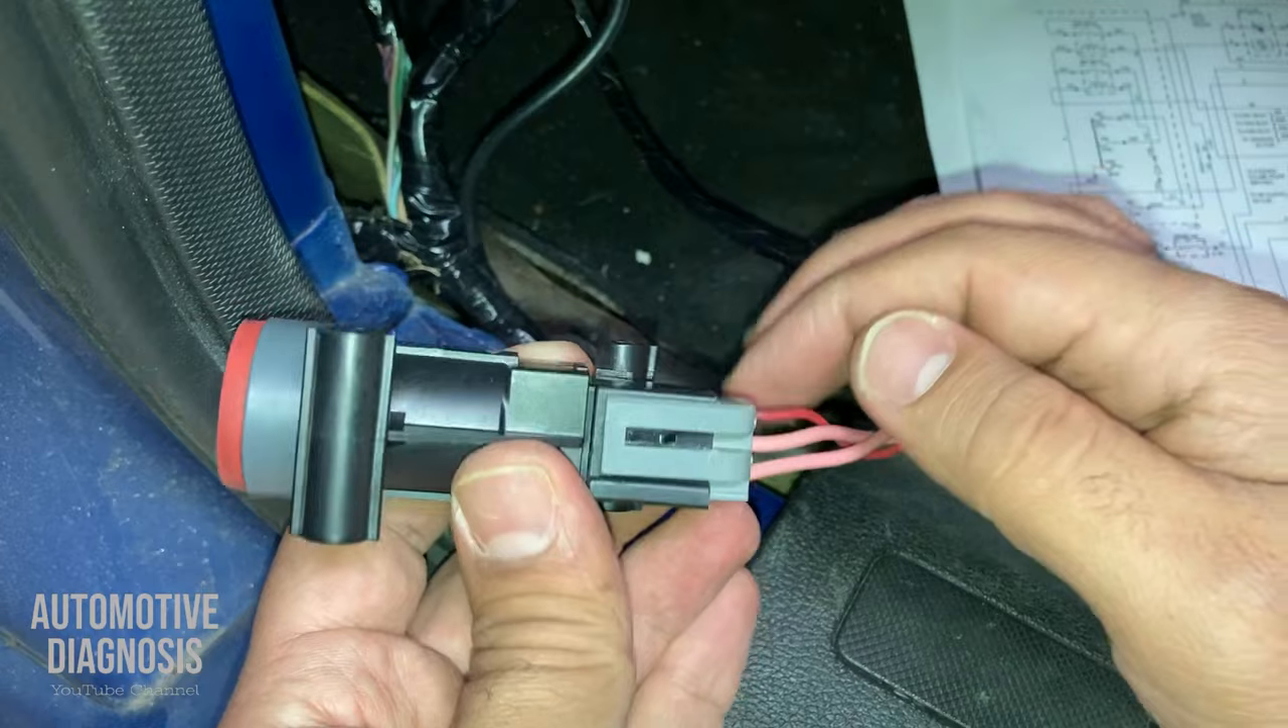I already removed the fuel cutoff switch i haven't uh disconnected the connector yet.